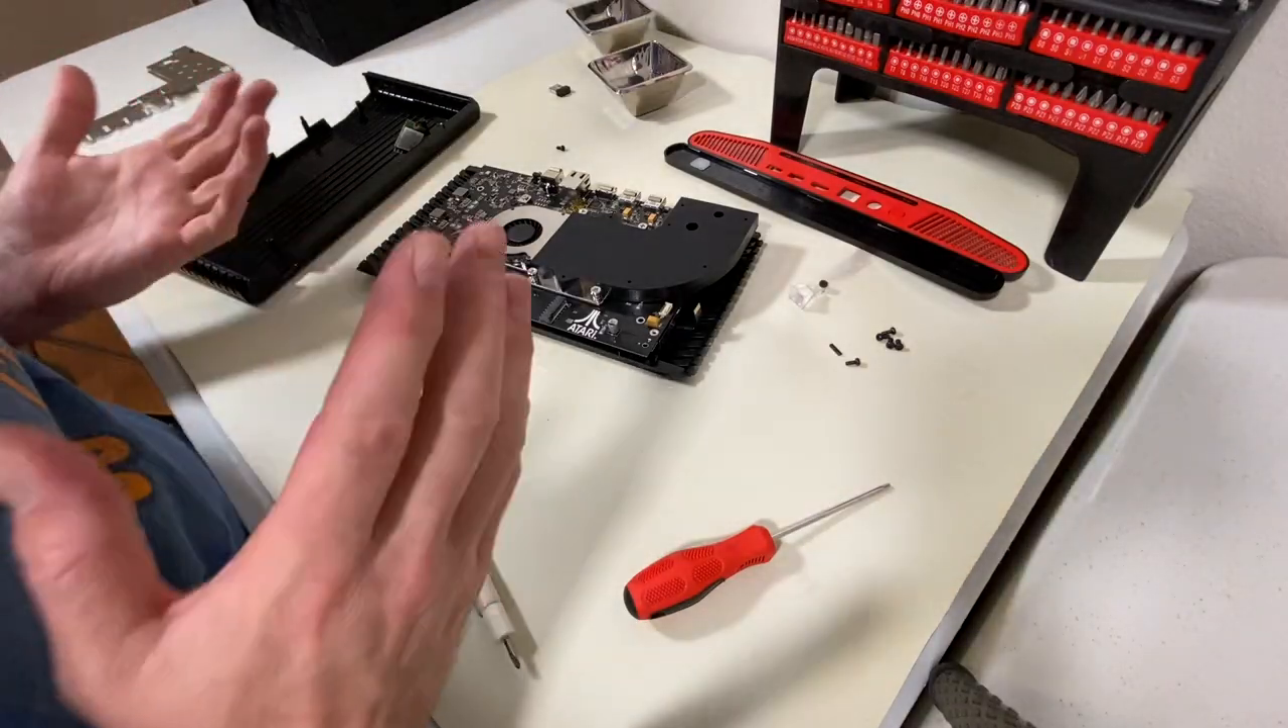So we've taken apart the VCS.